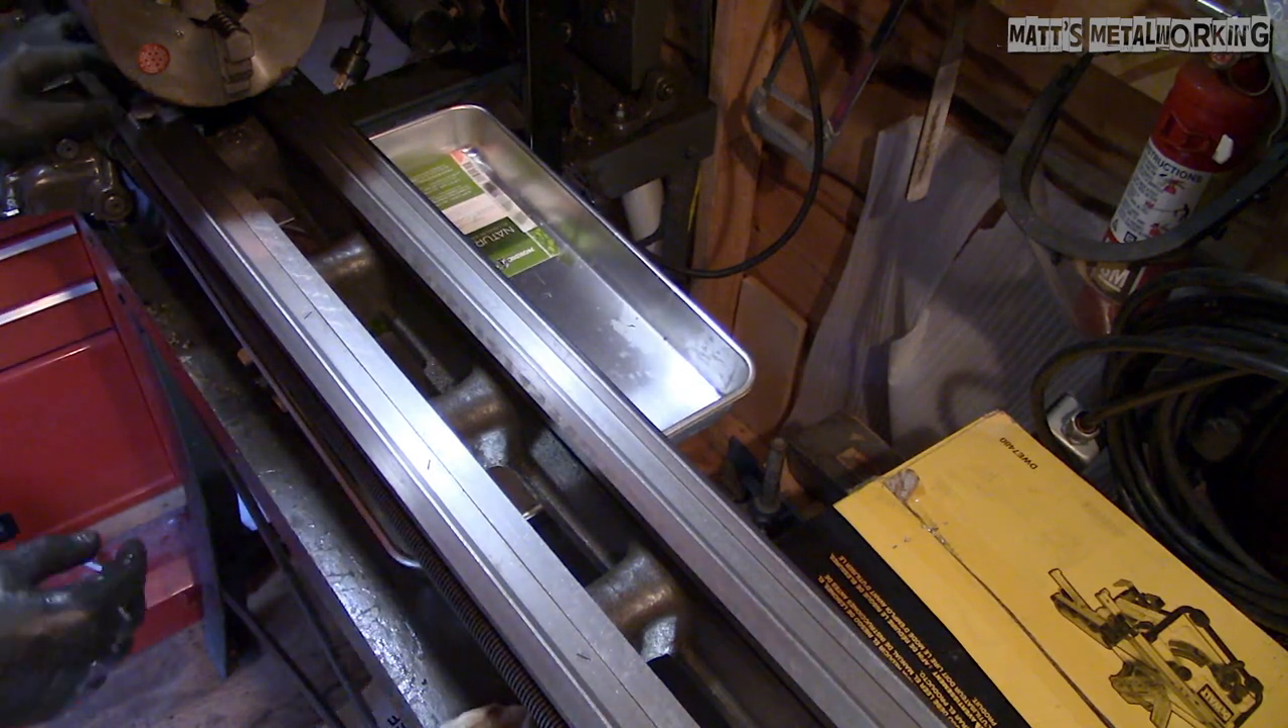Managed to pick up this little baking pan as well. Fits perfectly under the lathe.